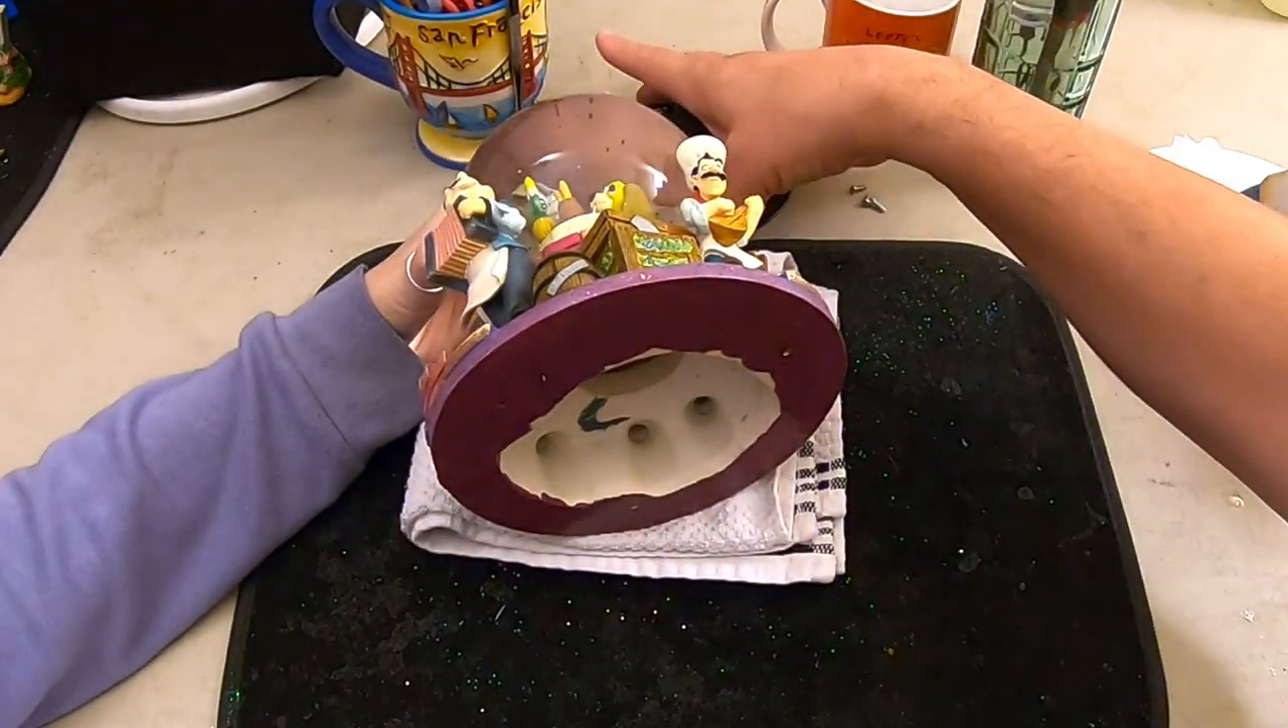And we have three spots here where these lights go so we got to get these lights back in there for those buildings and these just kind of slide in there.